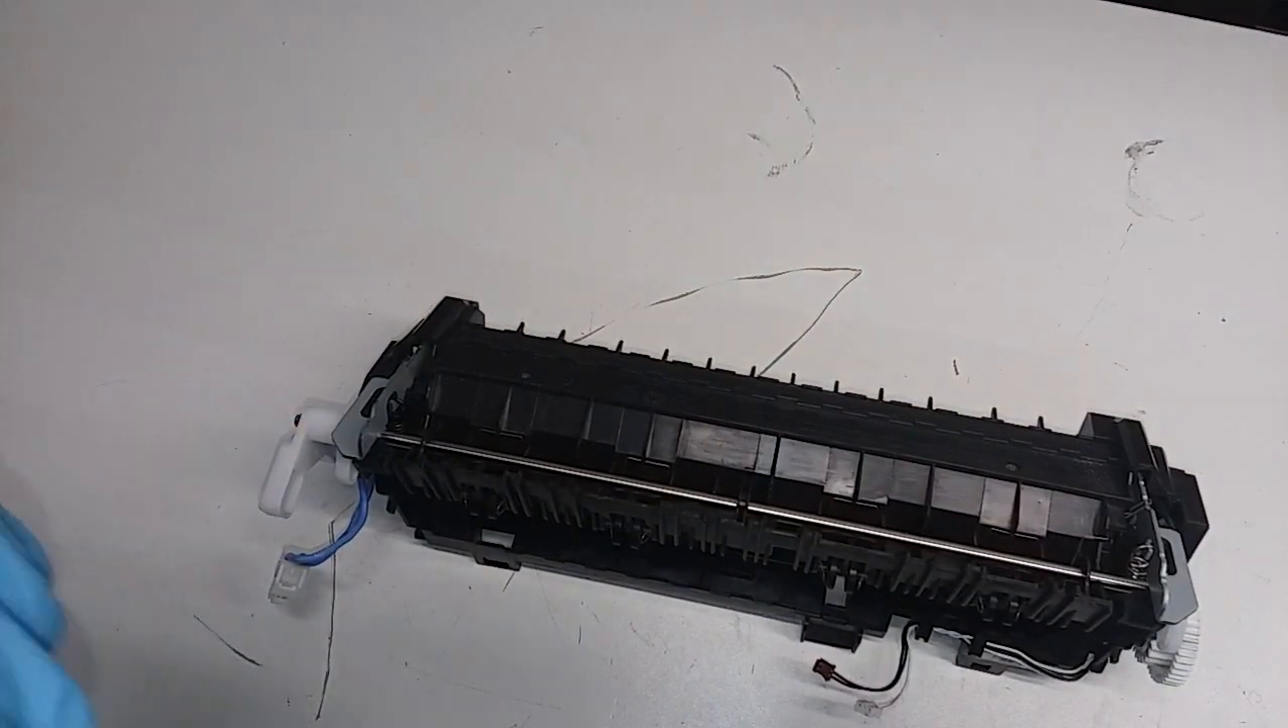So we've put the fuser back together.